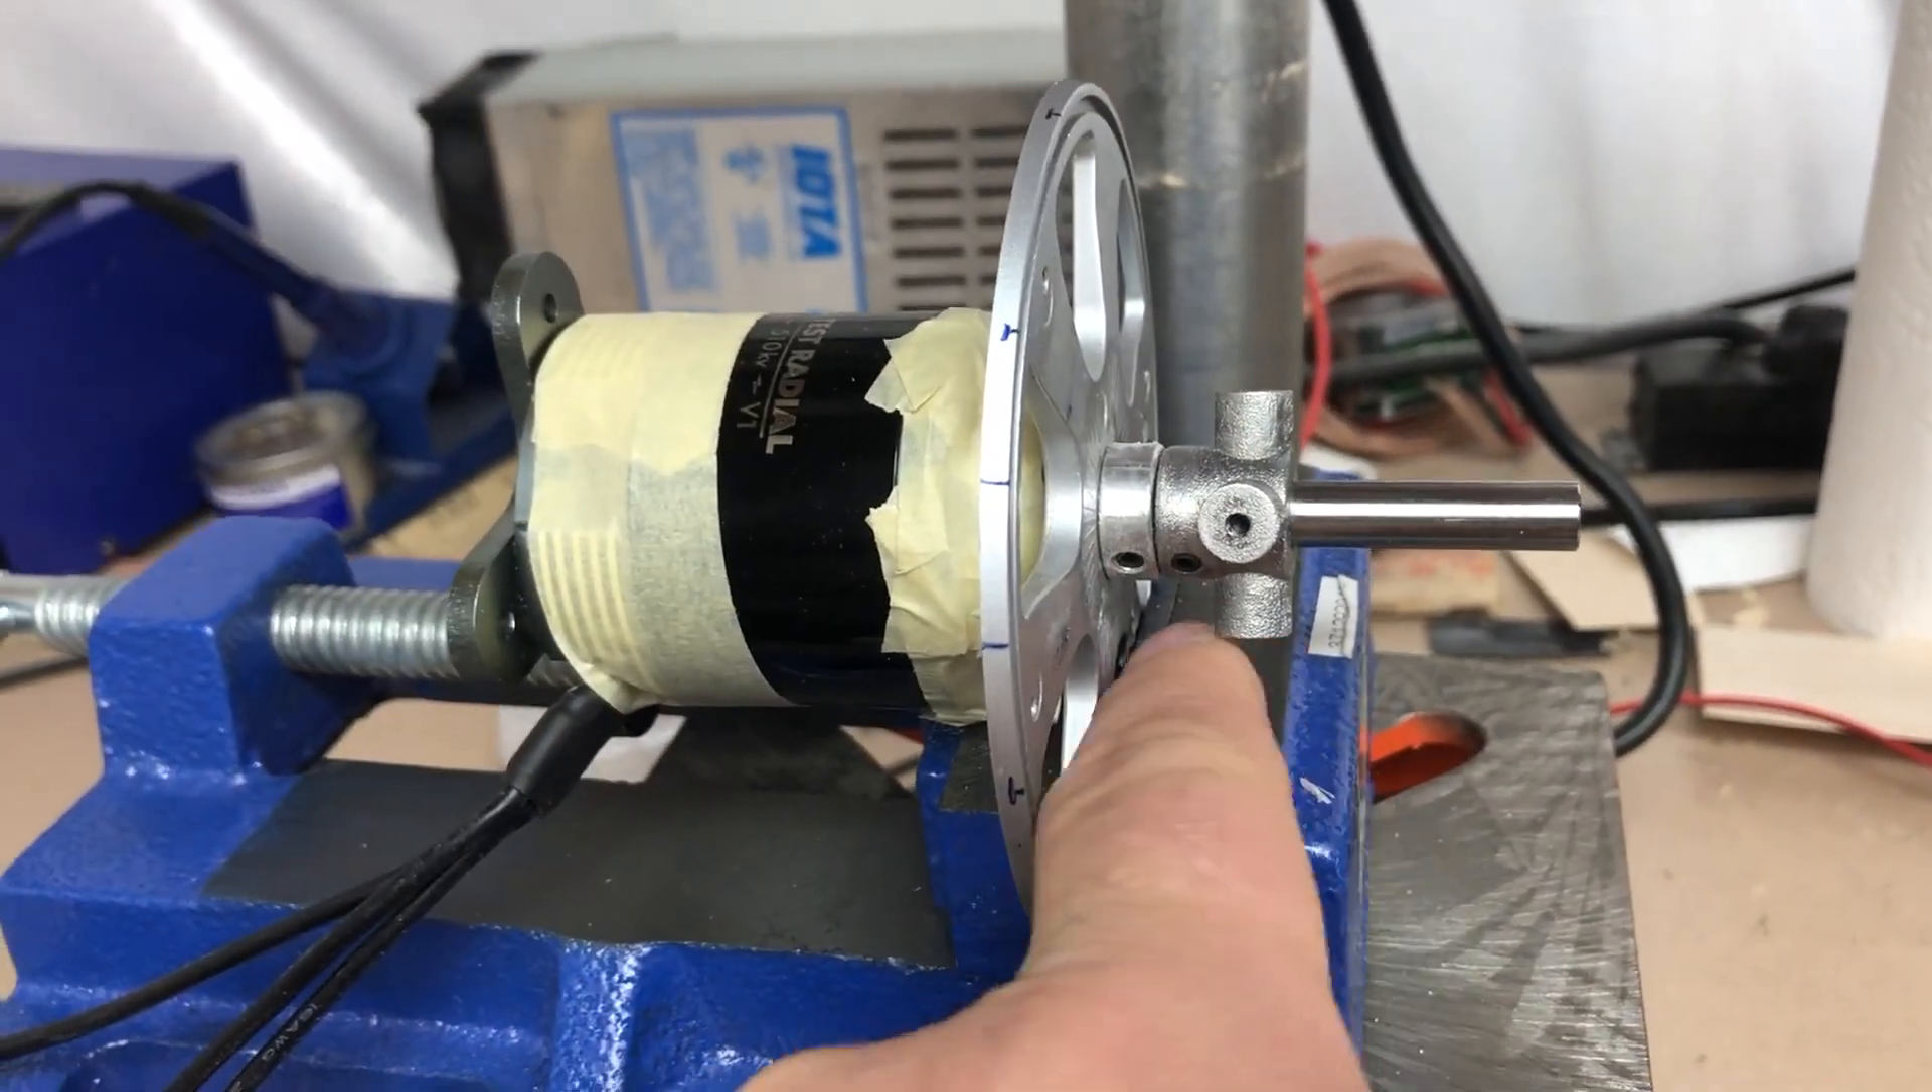Yeah, so everything's mostly disassembled and I've got the motor taped off just to help avoid getting any, you know, aluminum filings inside the motor.